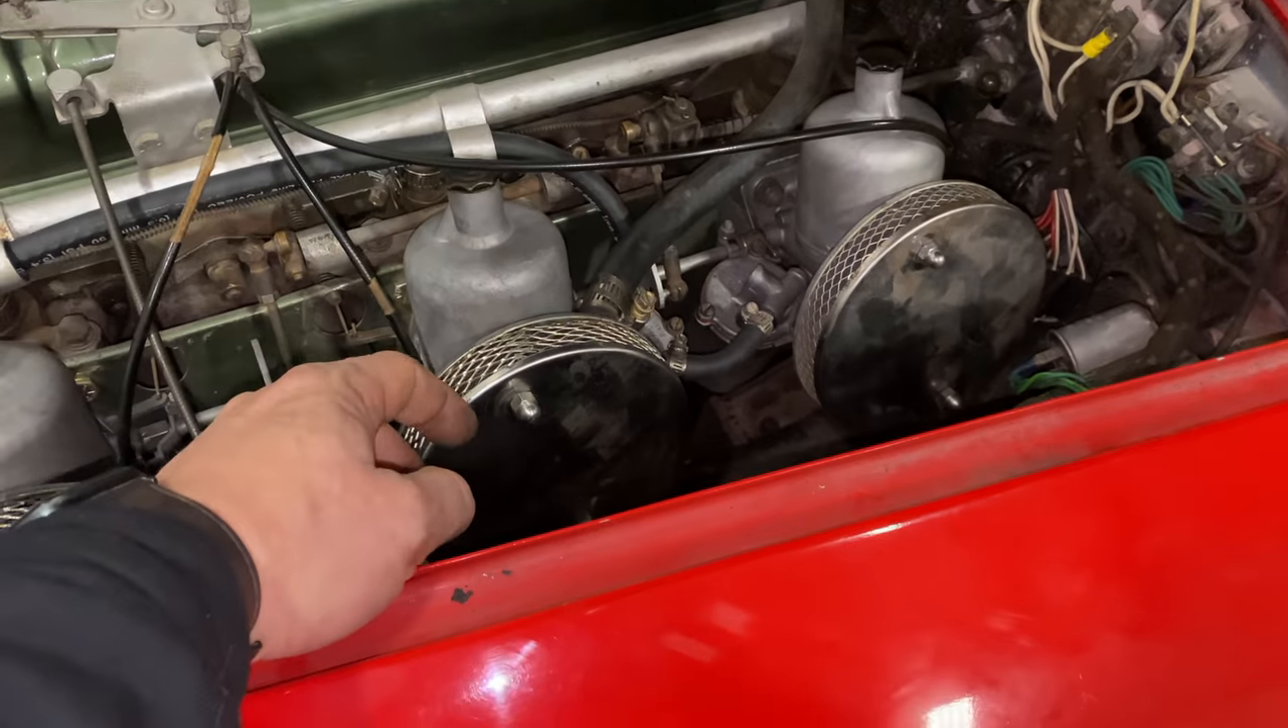I have the air cleaners installed now.